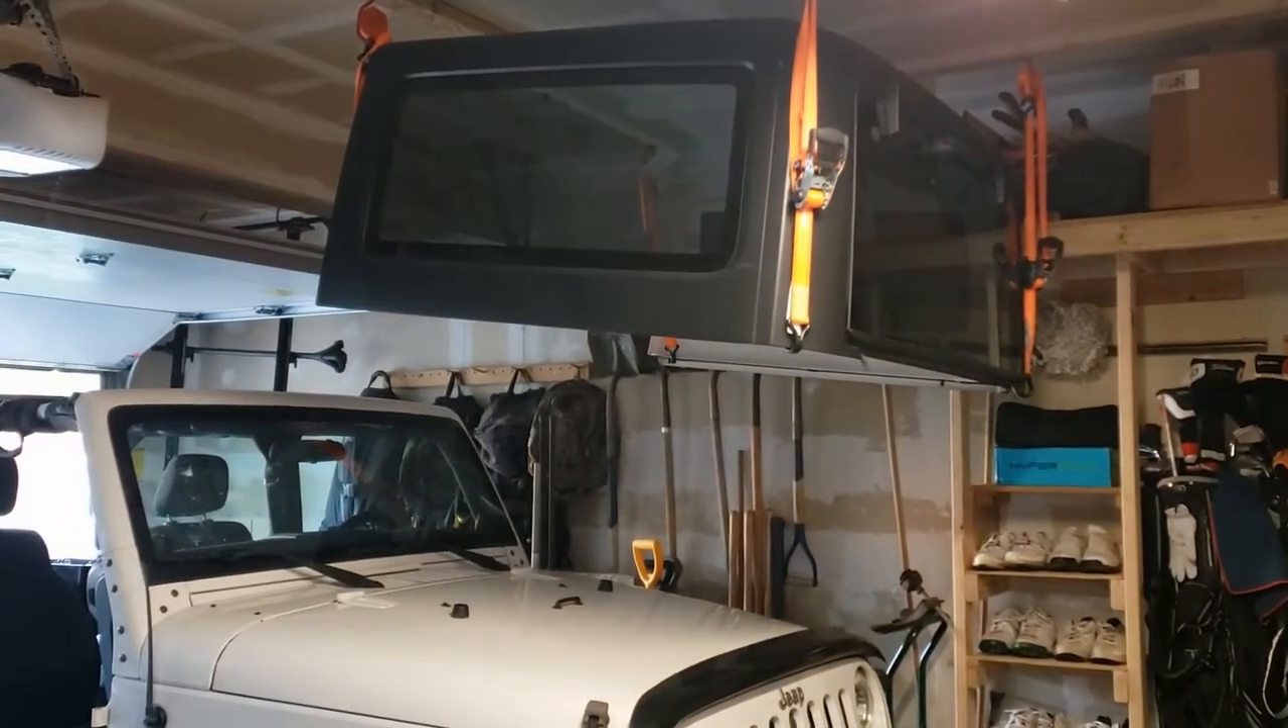We hung the hoist right up there, so that's how that's going to hang for the rest of the summer.